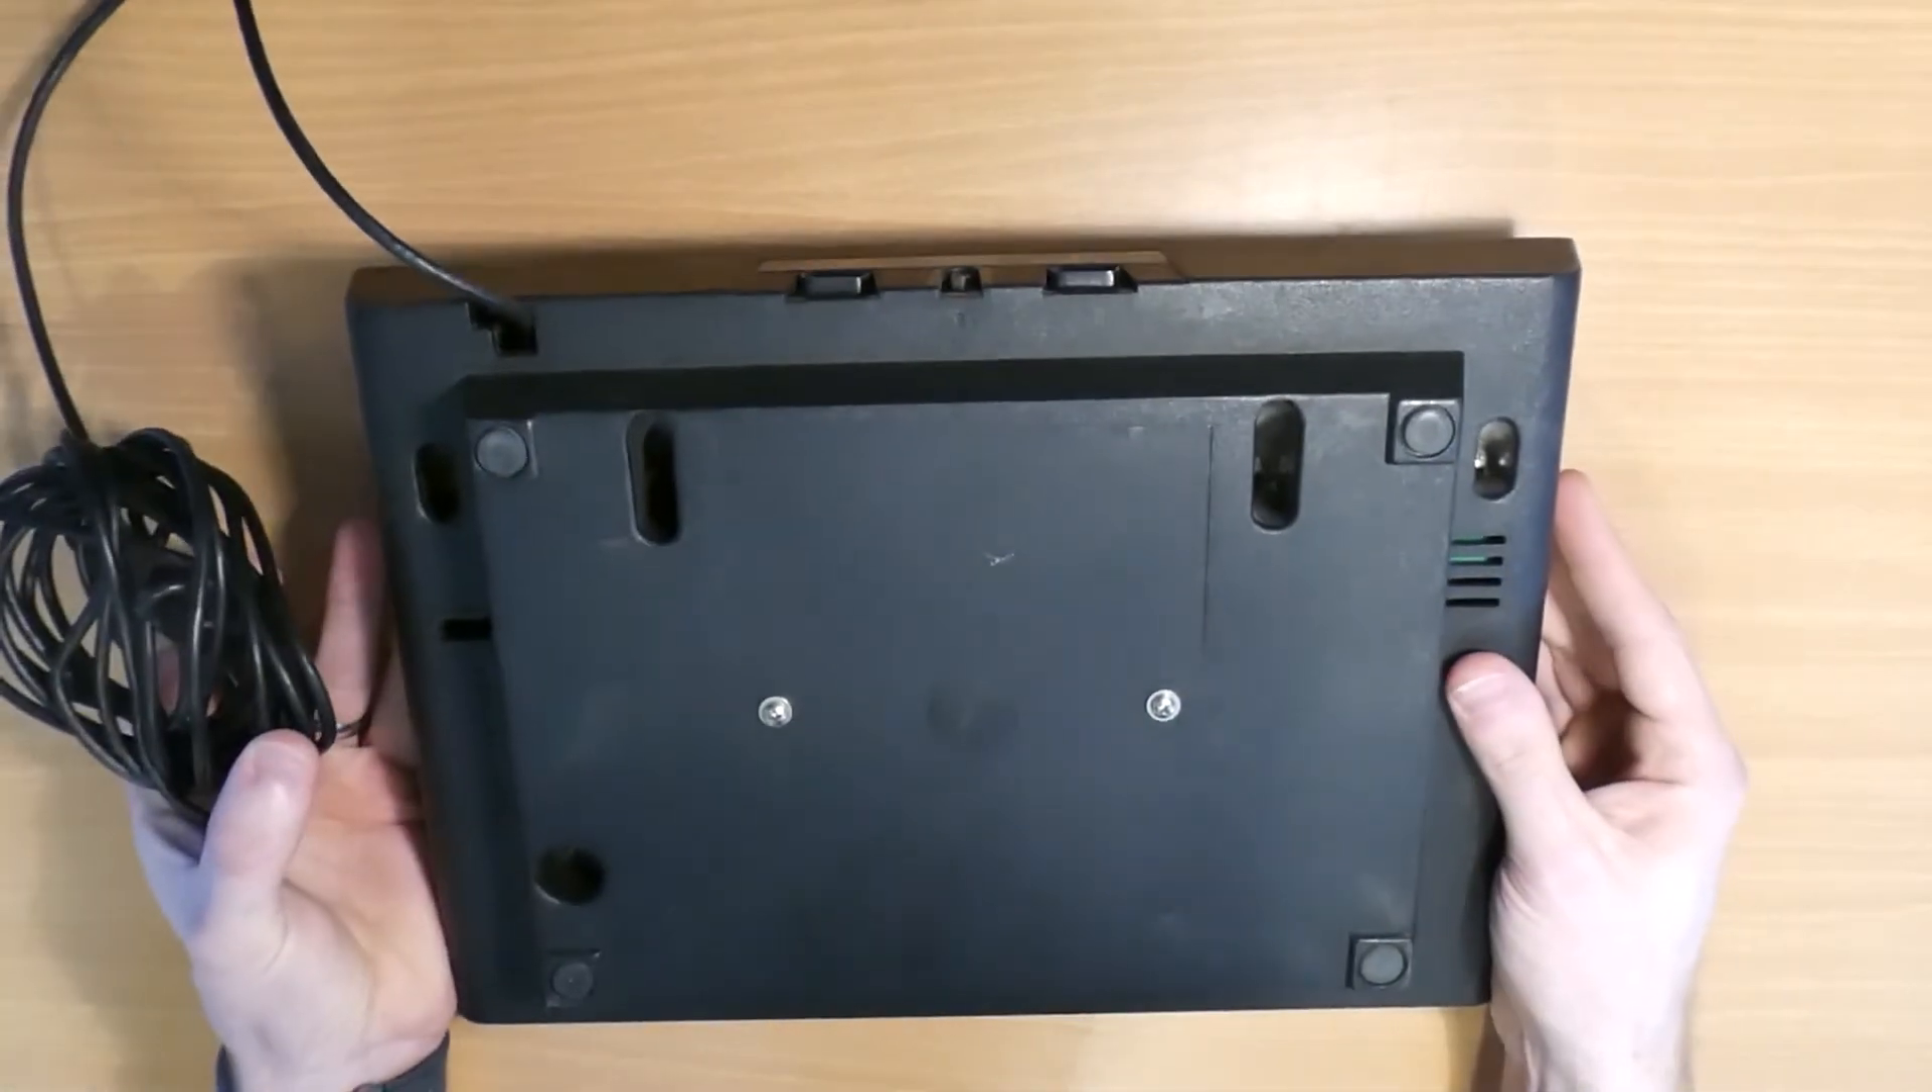So here it is, the Atari 2600. As you can see, it still has its original RF cable attached, so we'll remove that.